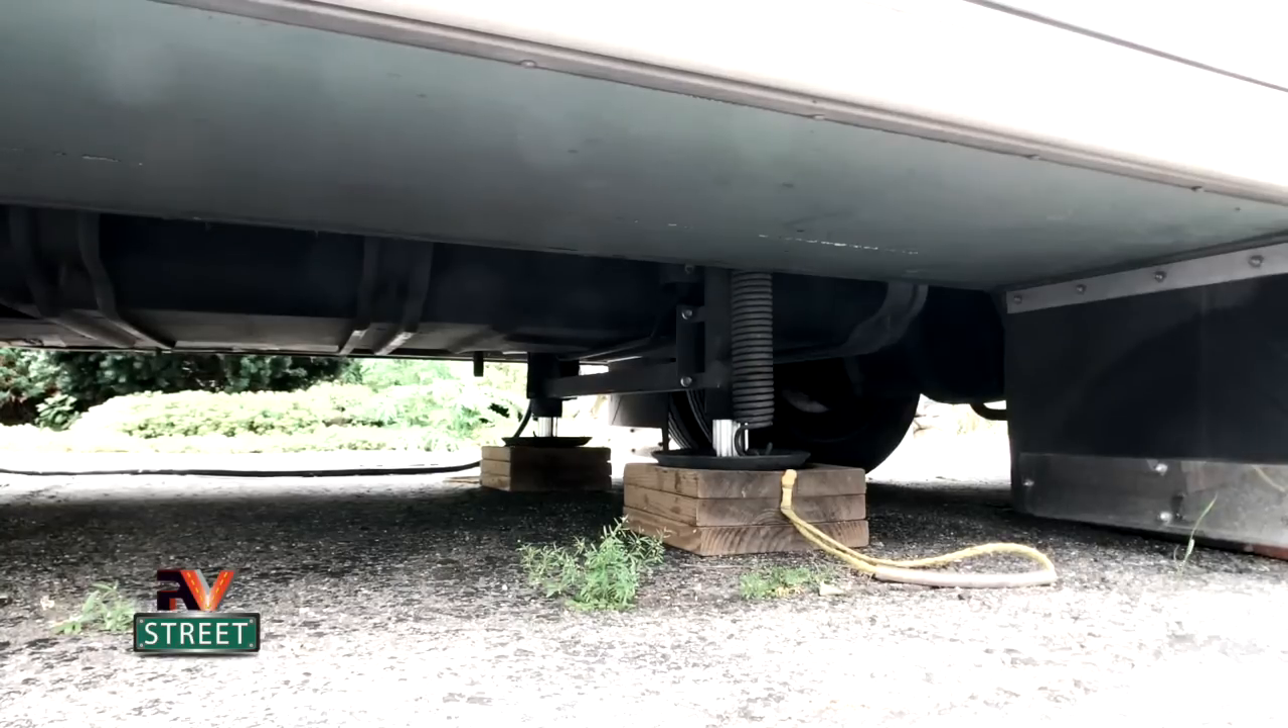You can see right there that the pads have kissed the blocks and maybe raised the coach about a half an inch or so.